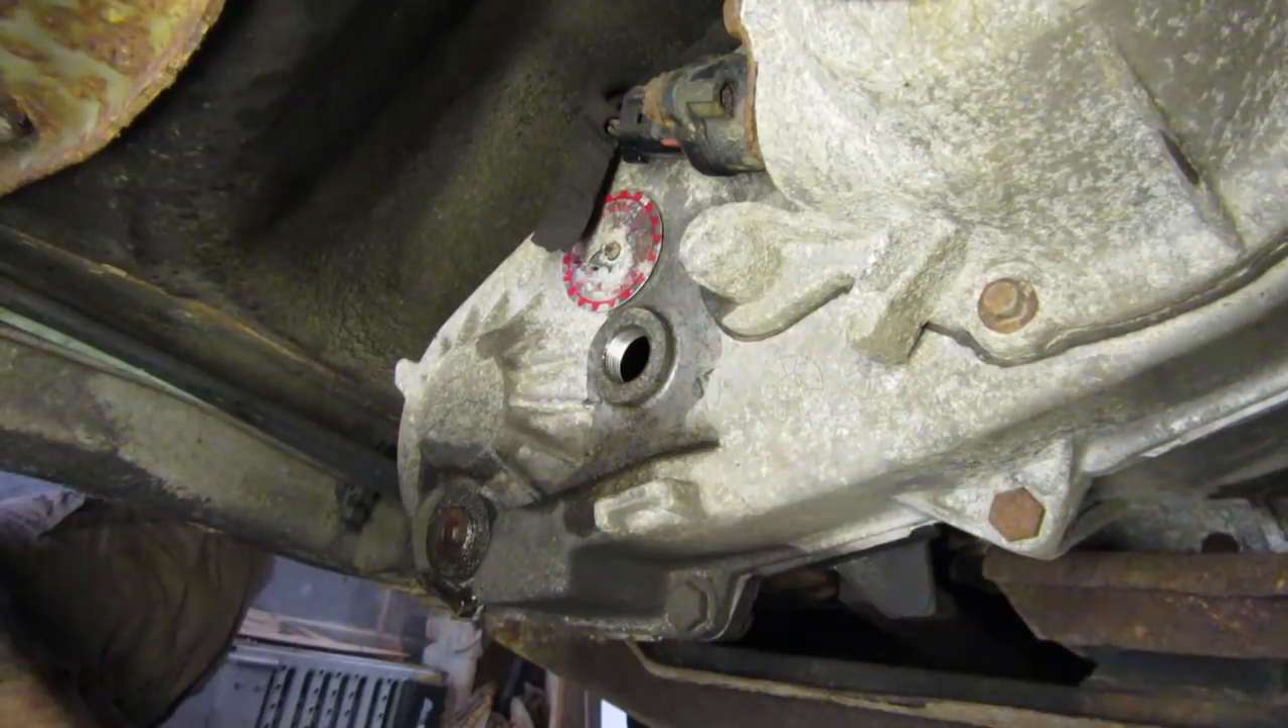So fill plug is officially out.